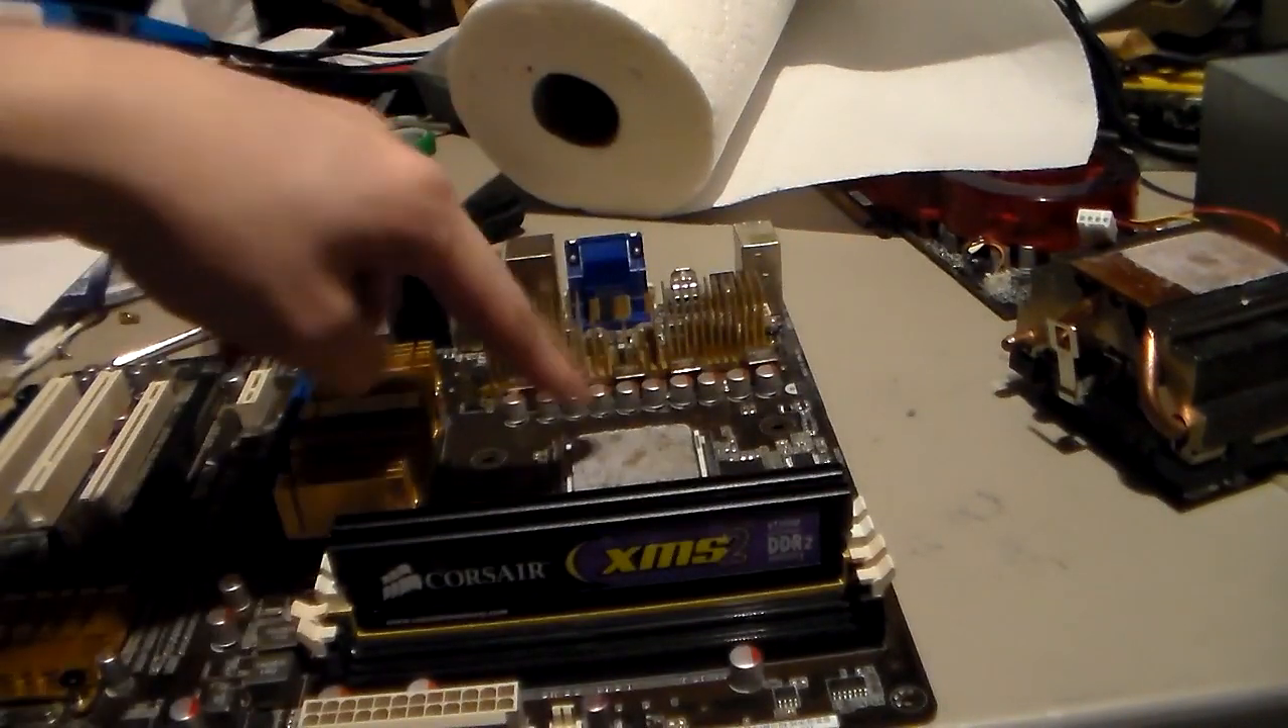Back to our board. You've got your RAM put in already.